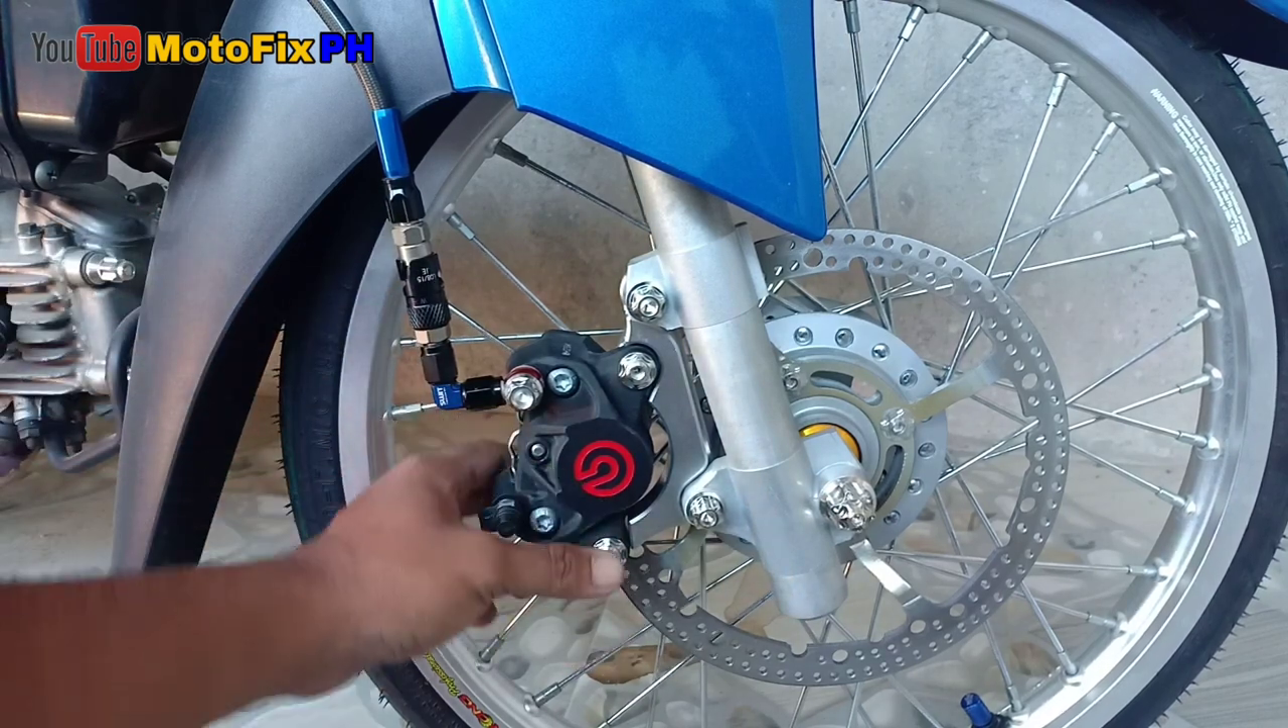So, ayan mga boss, na-install na natin yung brake hose na quick release na Swiss.